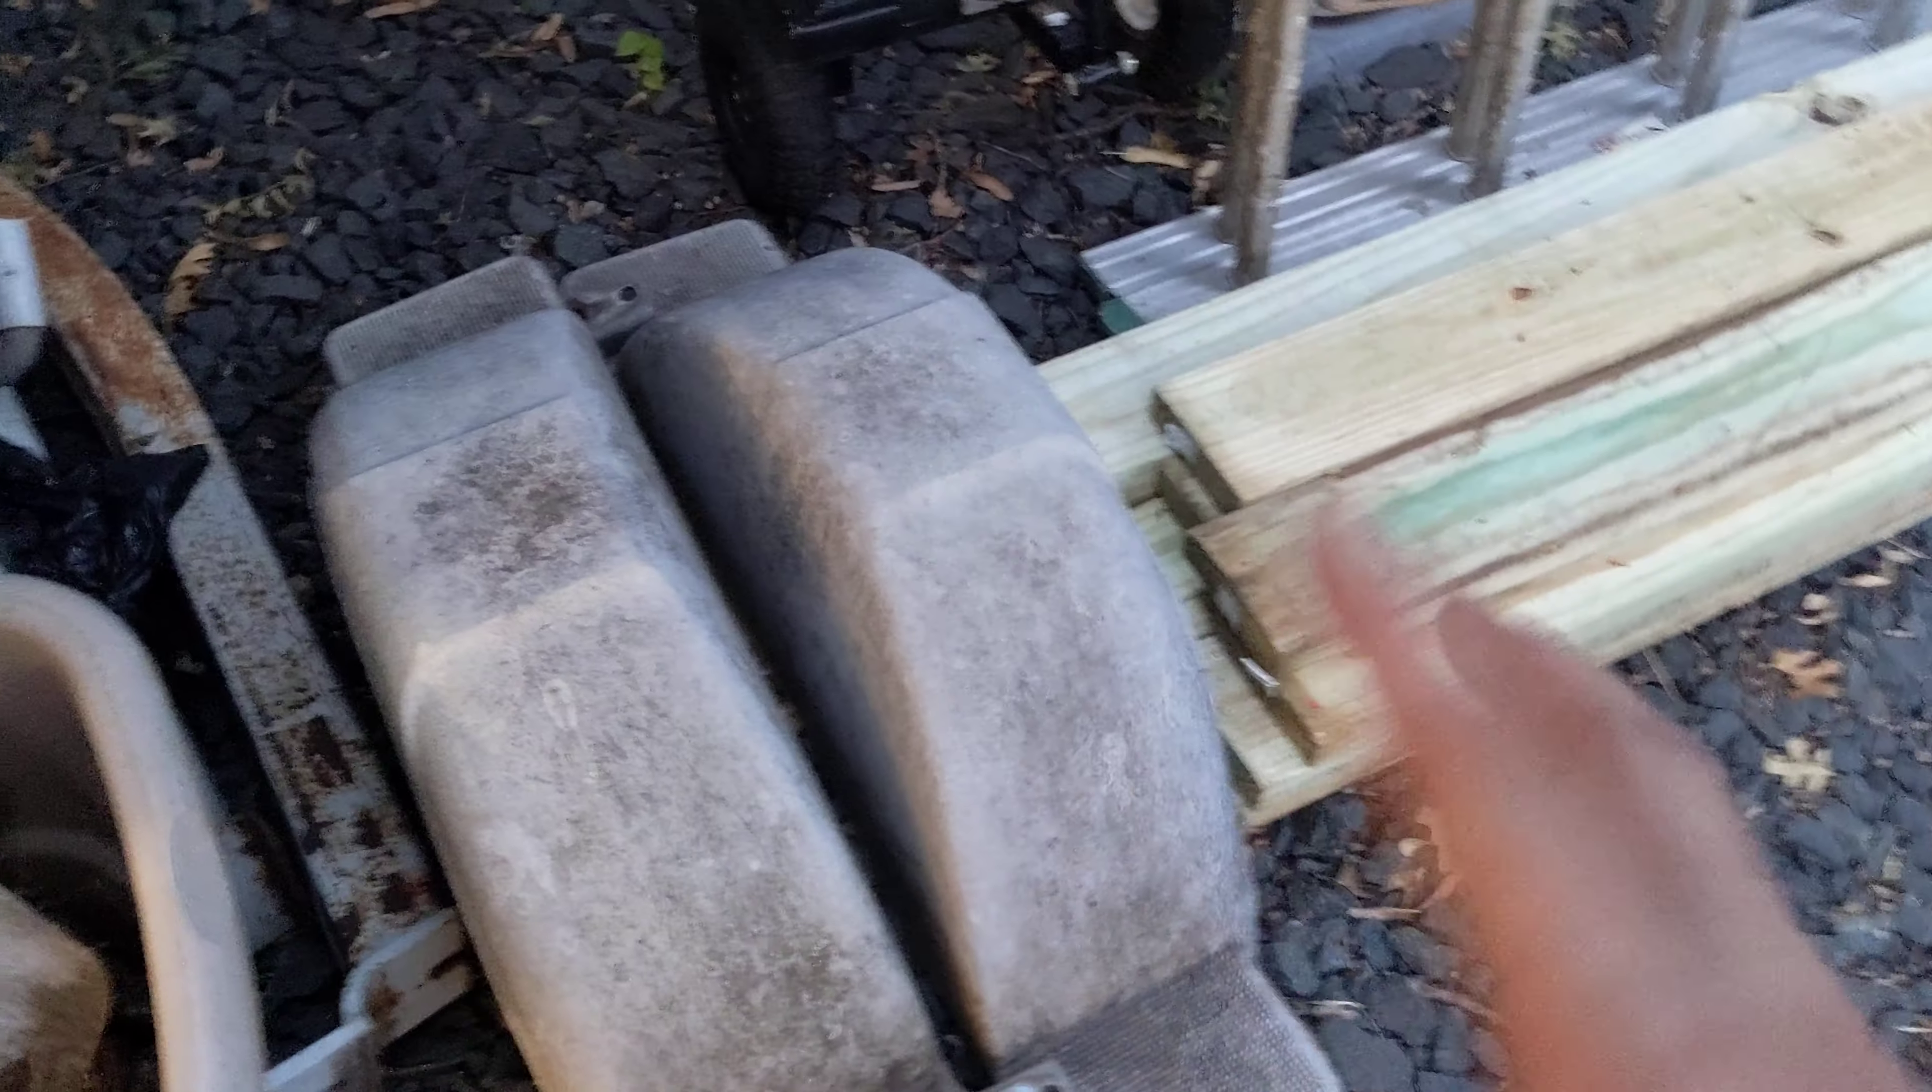There's the wheel wells that still need to be pressure wash and put back on.